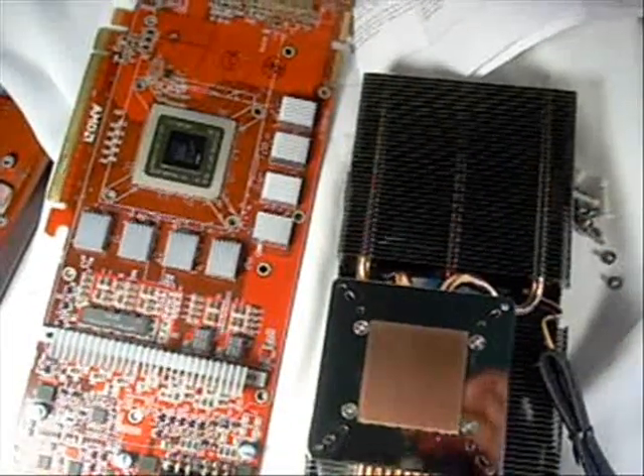Okay, moving on, we have all of our heat sinks attached to the video card itself.